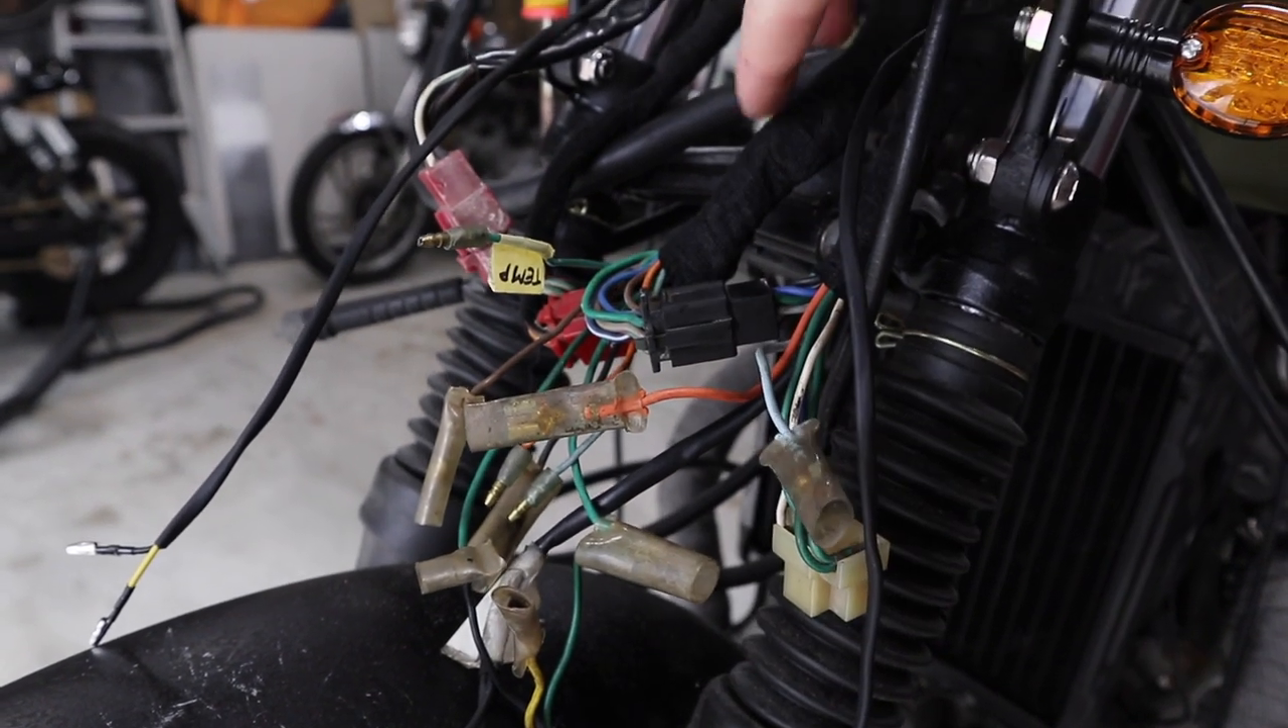I've still got to pretty much find home for most of this wiring which i've tidied up.